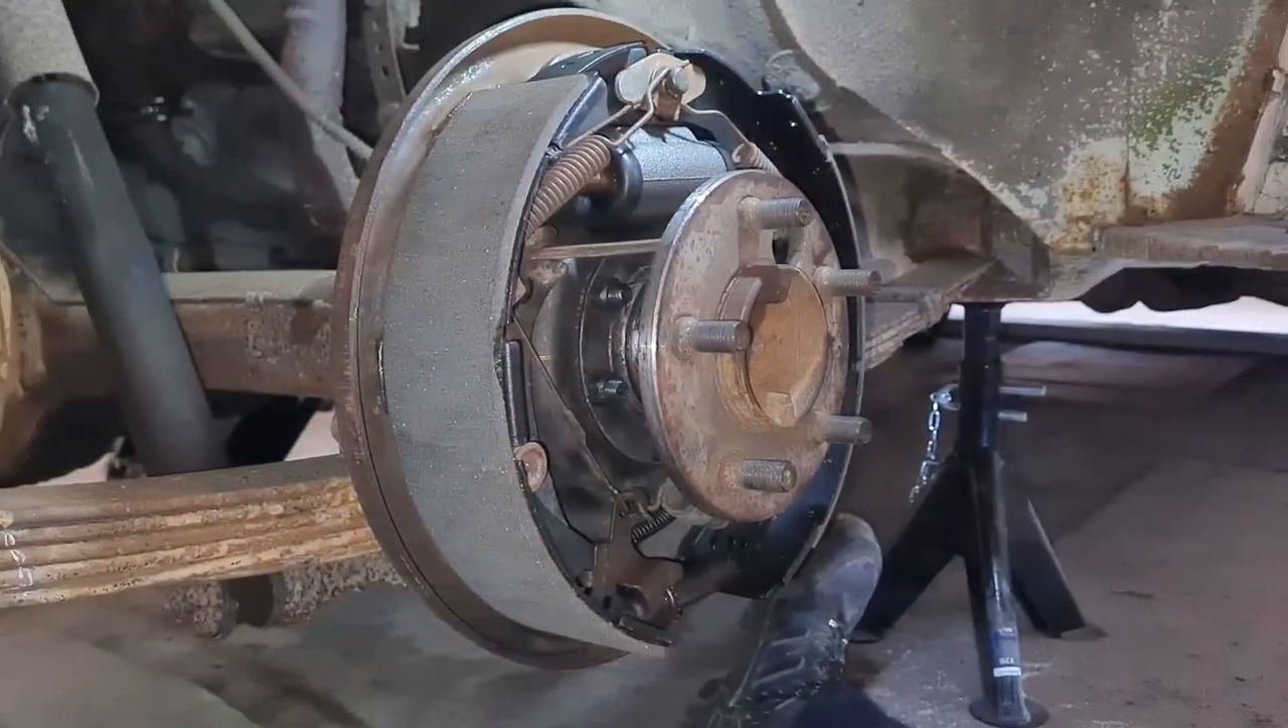There's your brake shoes done.